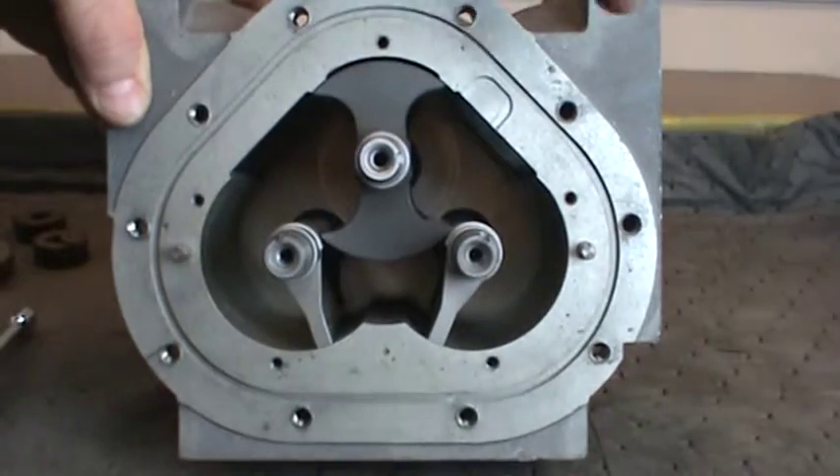The blocking and displacement rotors are now exposed.